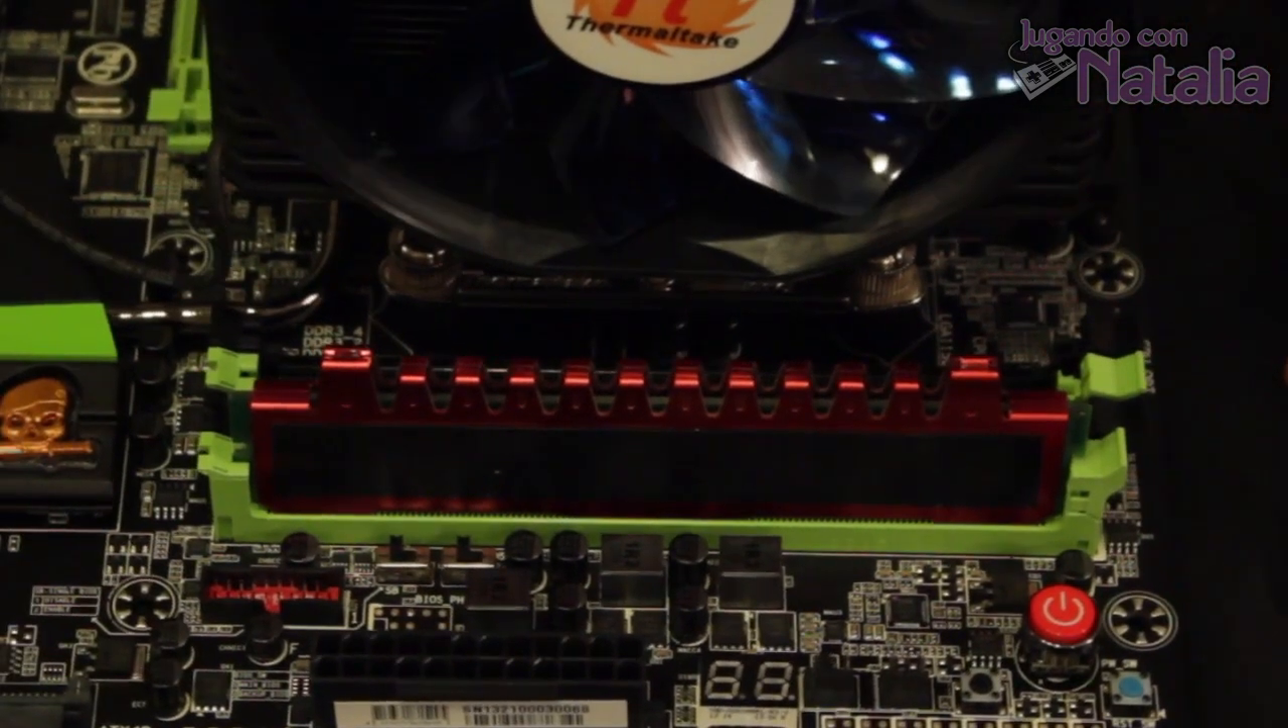Bueno, con esto queda el mother ya casi completo. Tenemos las memorias conectadas.